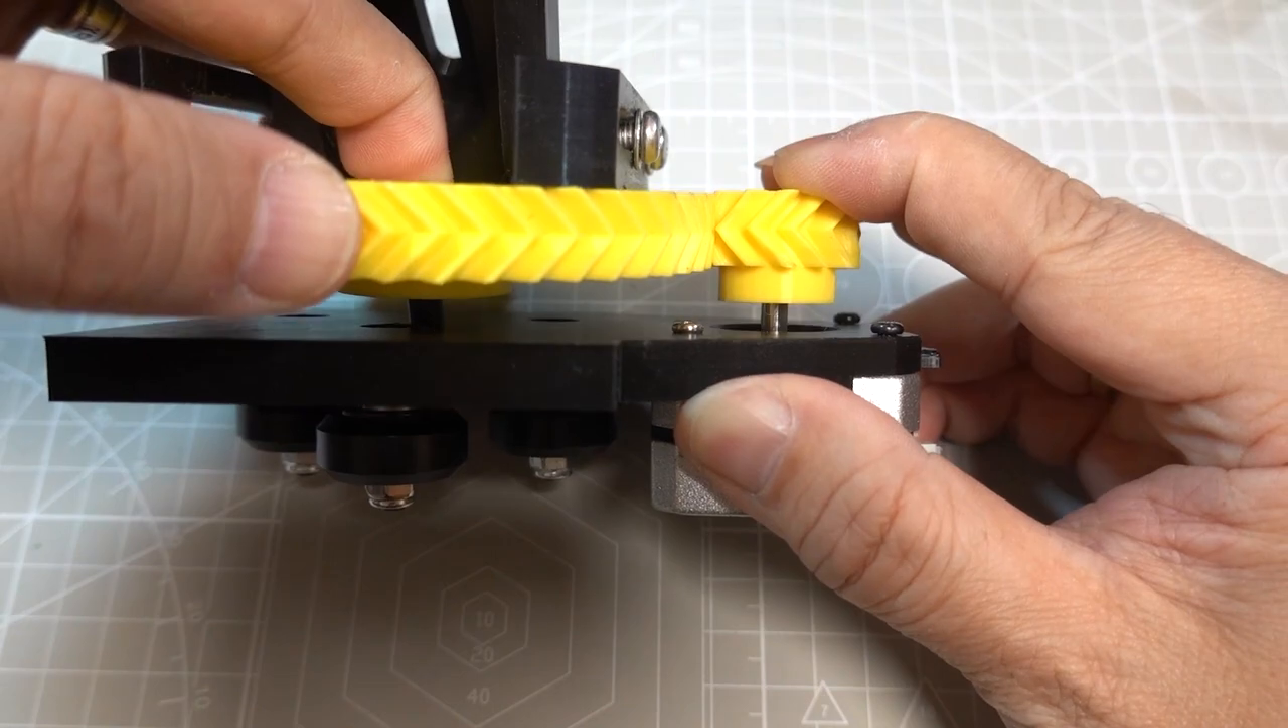At the same time, the small gear is installed on the shaft of the motor.